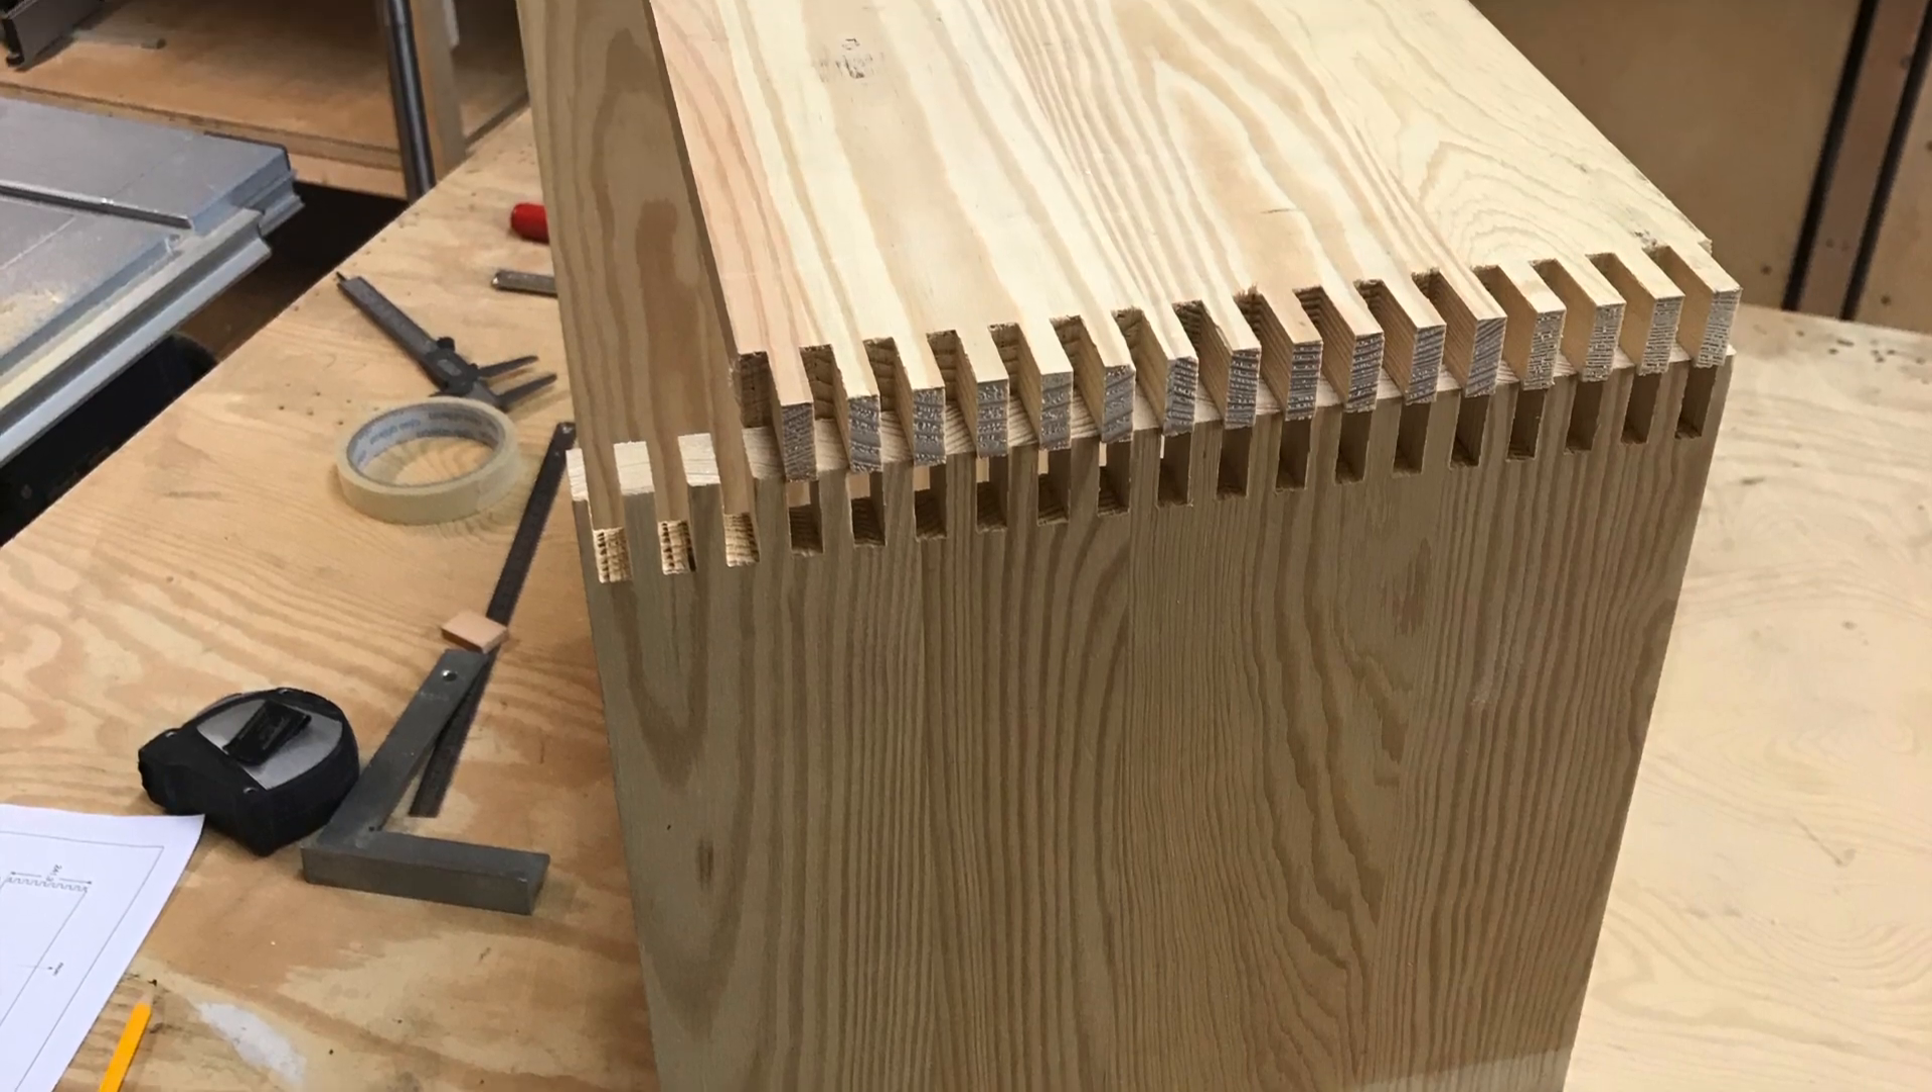And here's a dry assembly. I didn't push the finger joints all the way because they were a bit tight and I was worried I was not gonna be able to take them out.